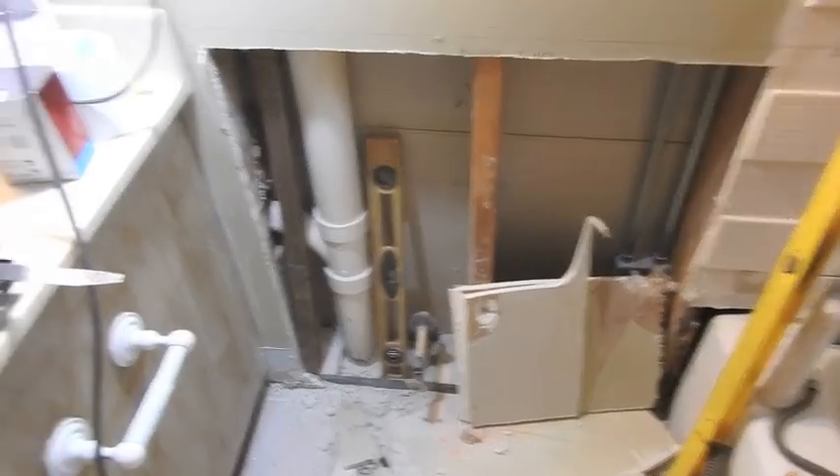Here it is the dry wall is removed.